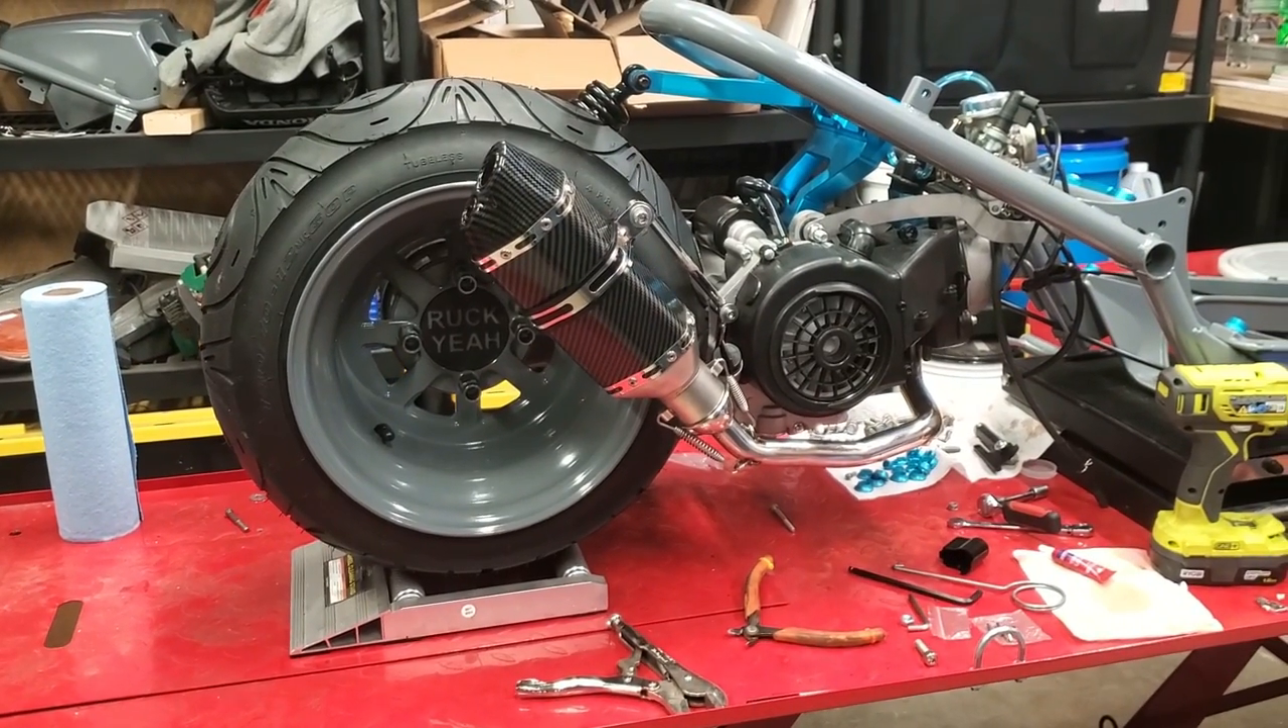All right, so there's the exhaust all bolted up, and this engine is ready to rock.